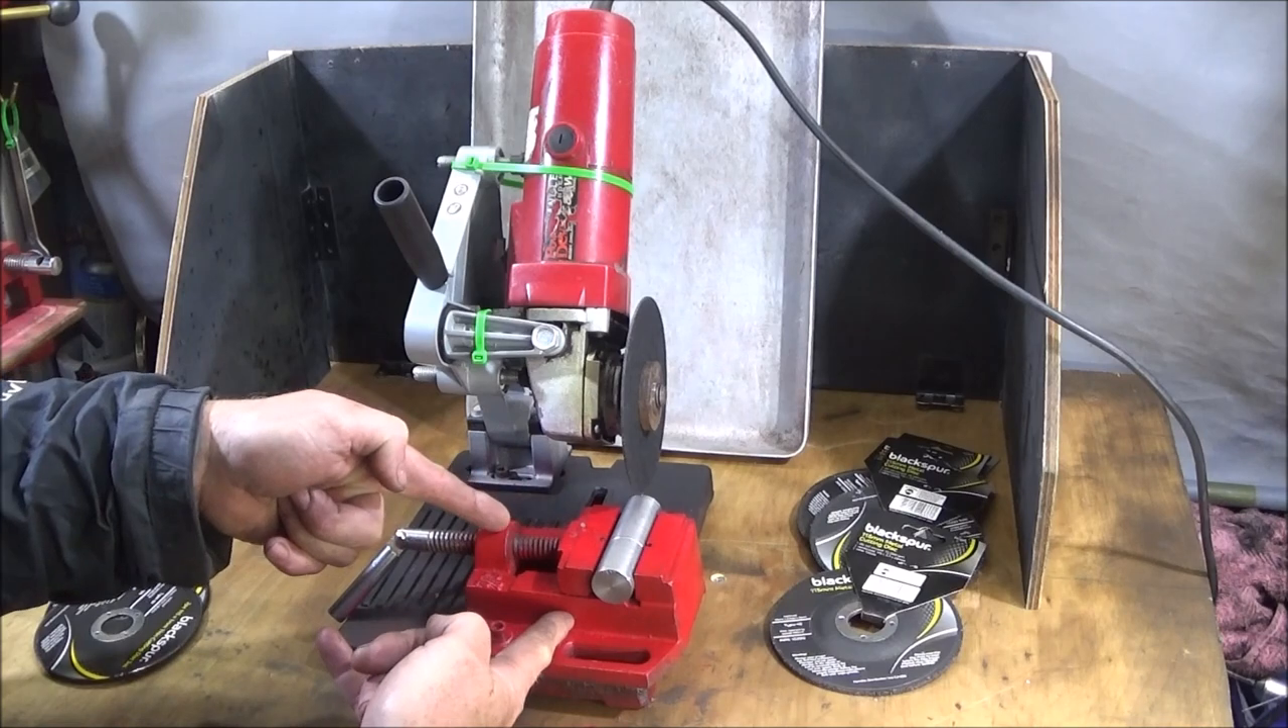You can get these um relatively cheaply and I've taken off the original small vice that was on there and bolted a proper drill press vice on there.